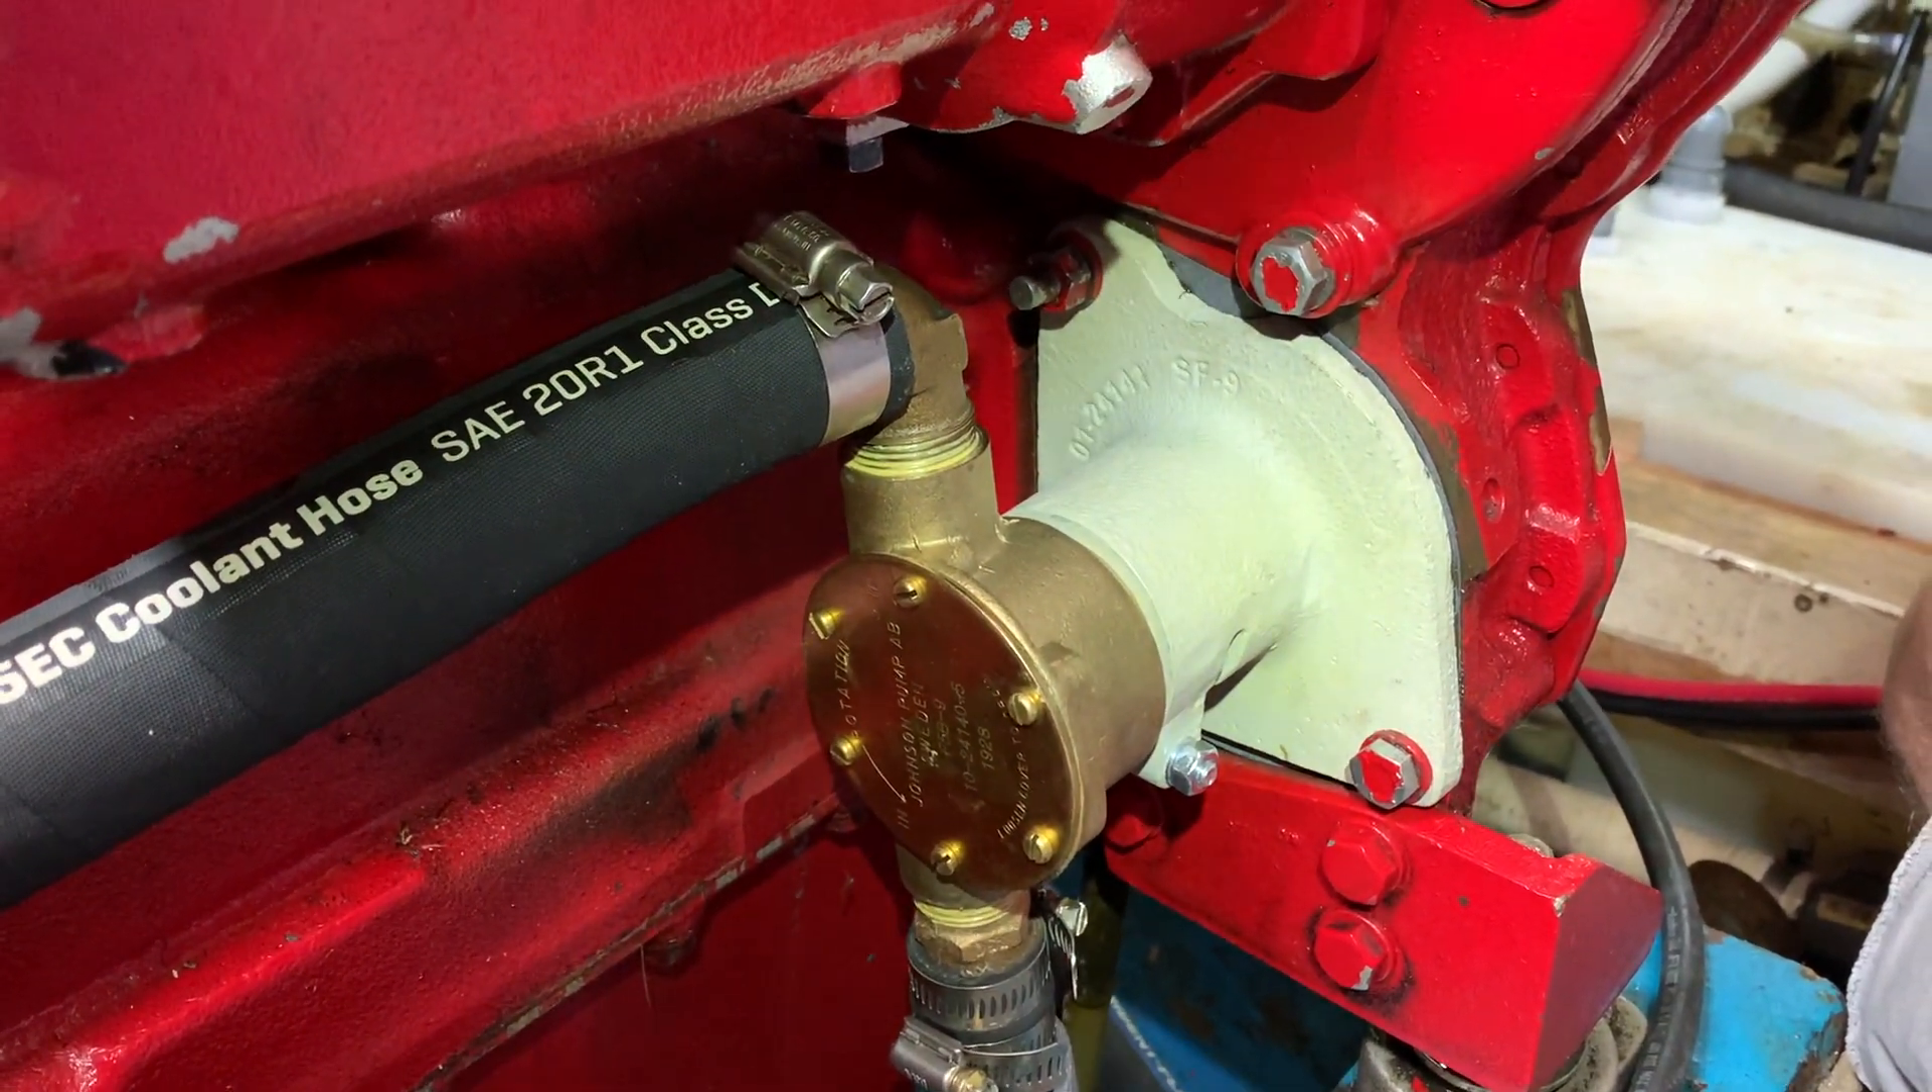There's the new pump all bolted in place a little bit of permatex number two.